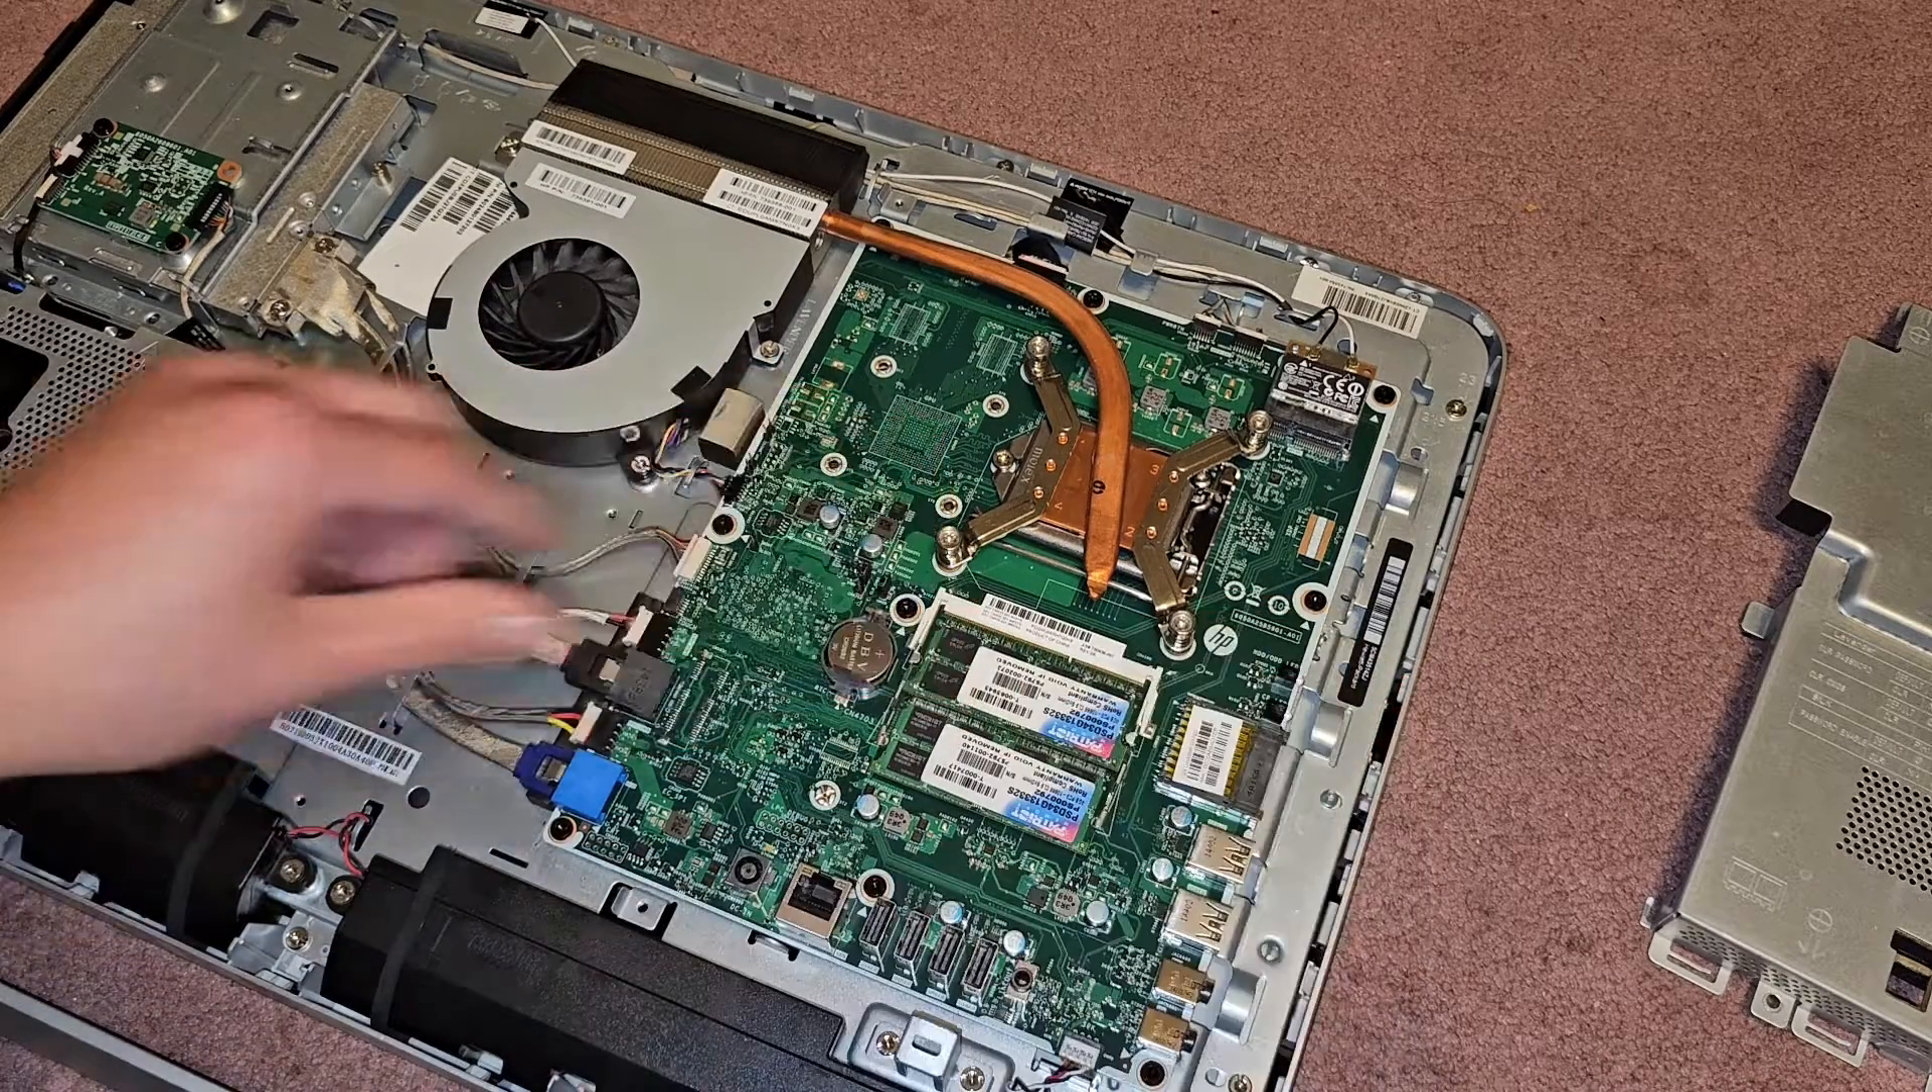We got the two sticks of RAM in.